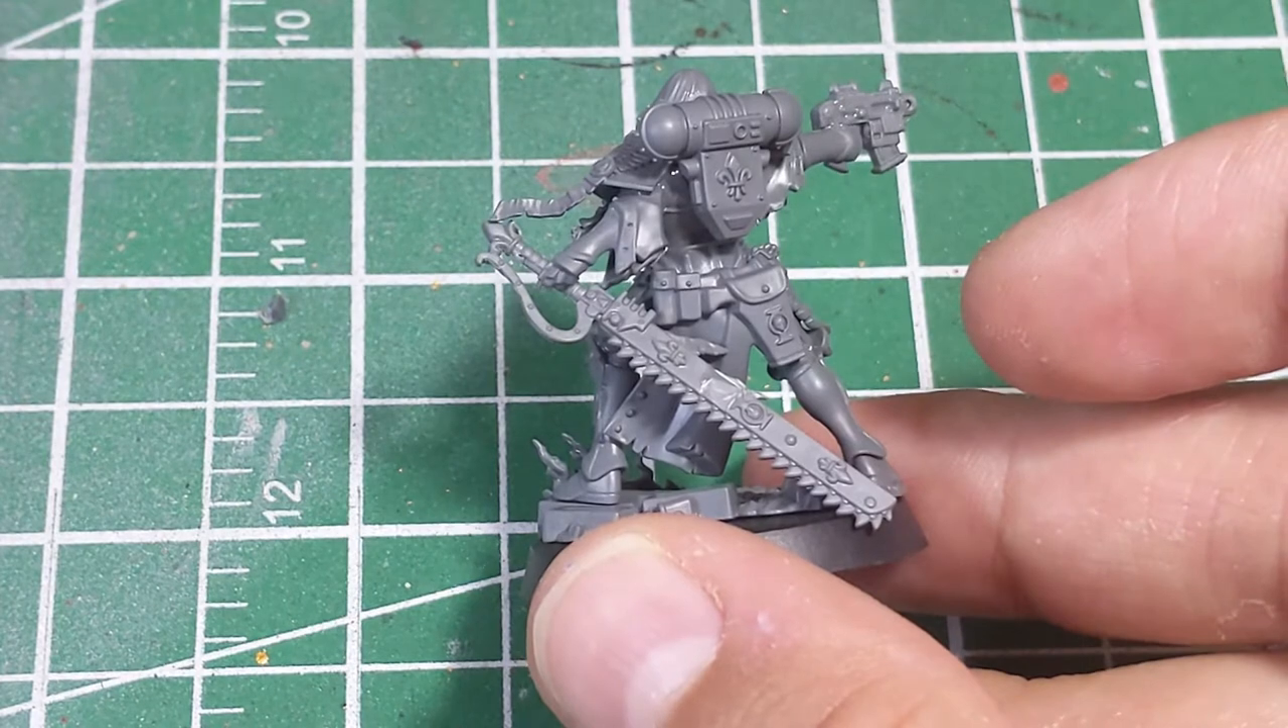The other thing i did is i gave her this beefy uh eviscerator from the repentia kit.